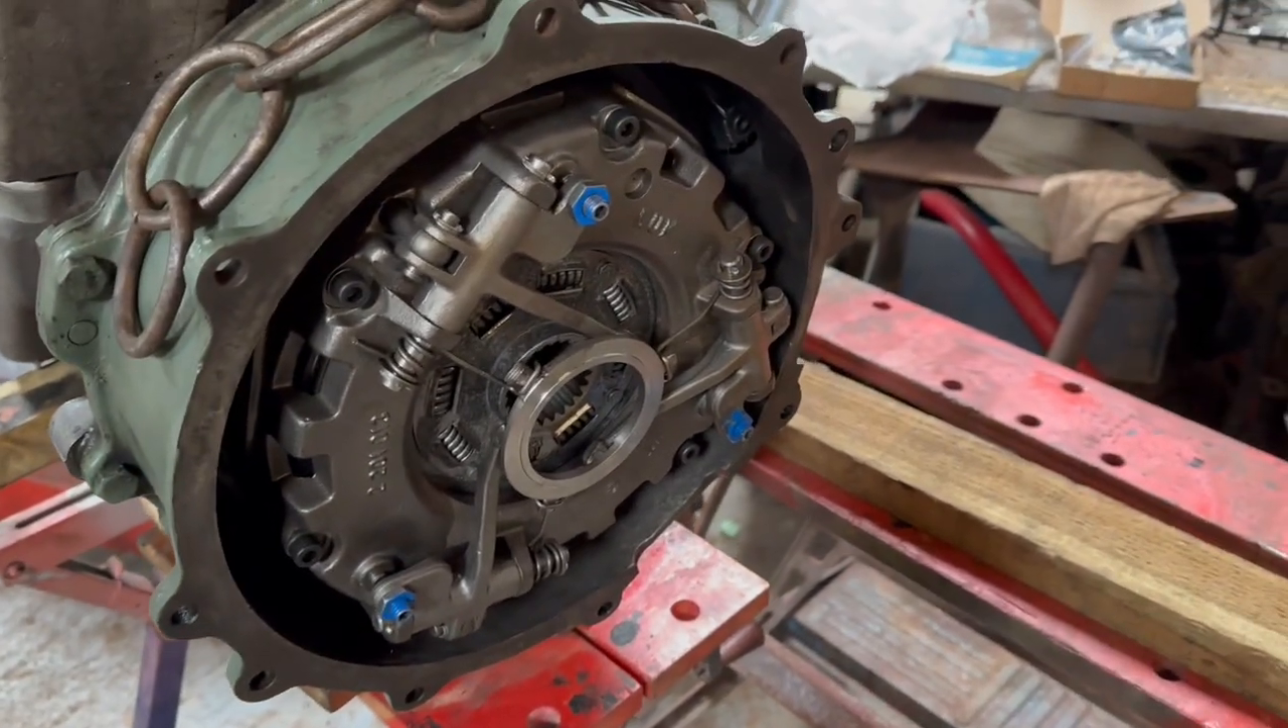Clutch cover is all installed.